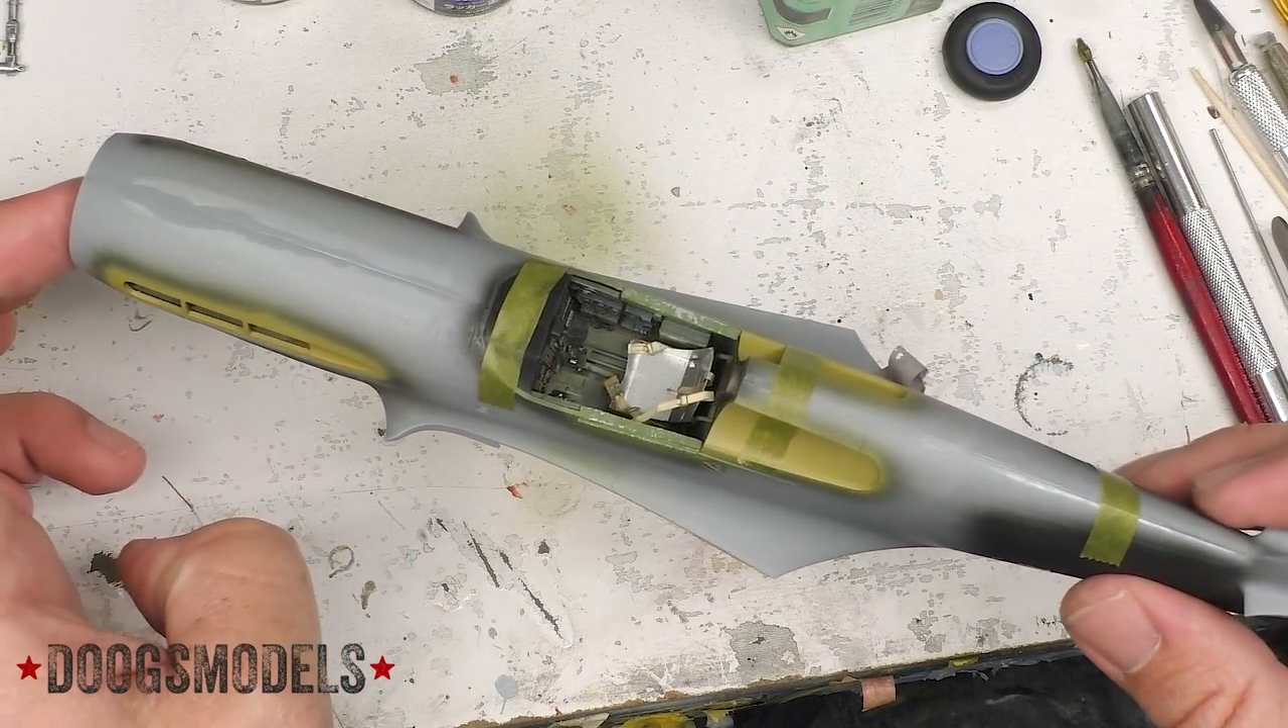Okay, the P40 fuselage is all closed up. Overall, it went together pretty well.